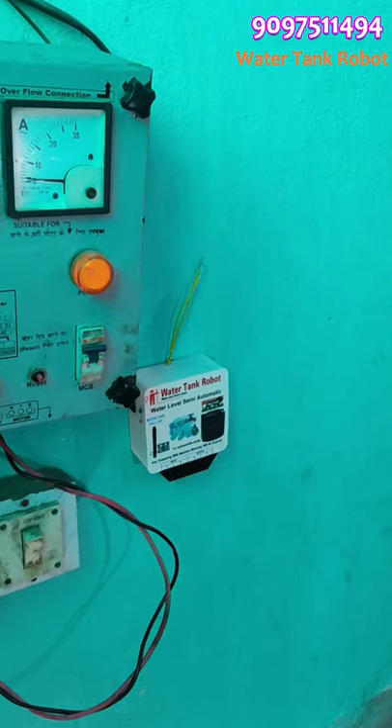यह मसीन कुछ इस तरह से इंस्टॉल हो गया है।